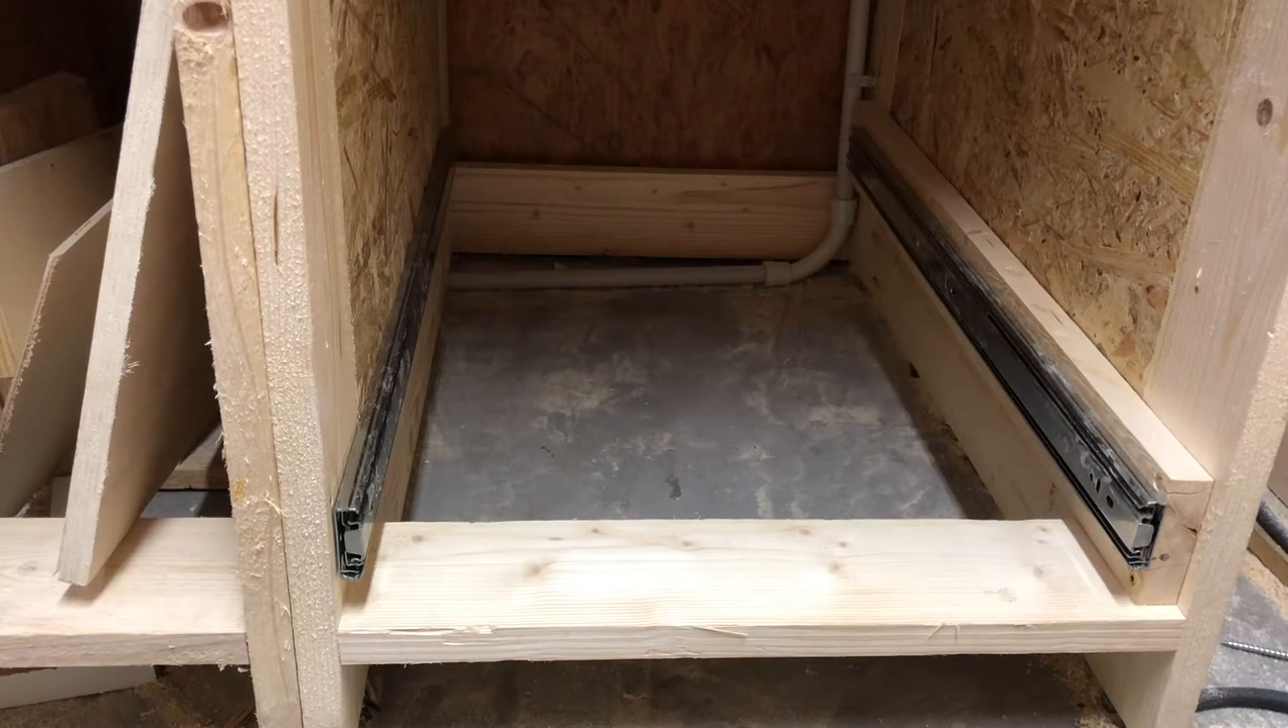Adesso che le cerniere sono montate andremo a costruire la scocca del cassetto.